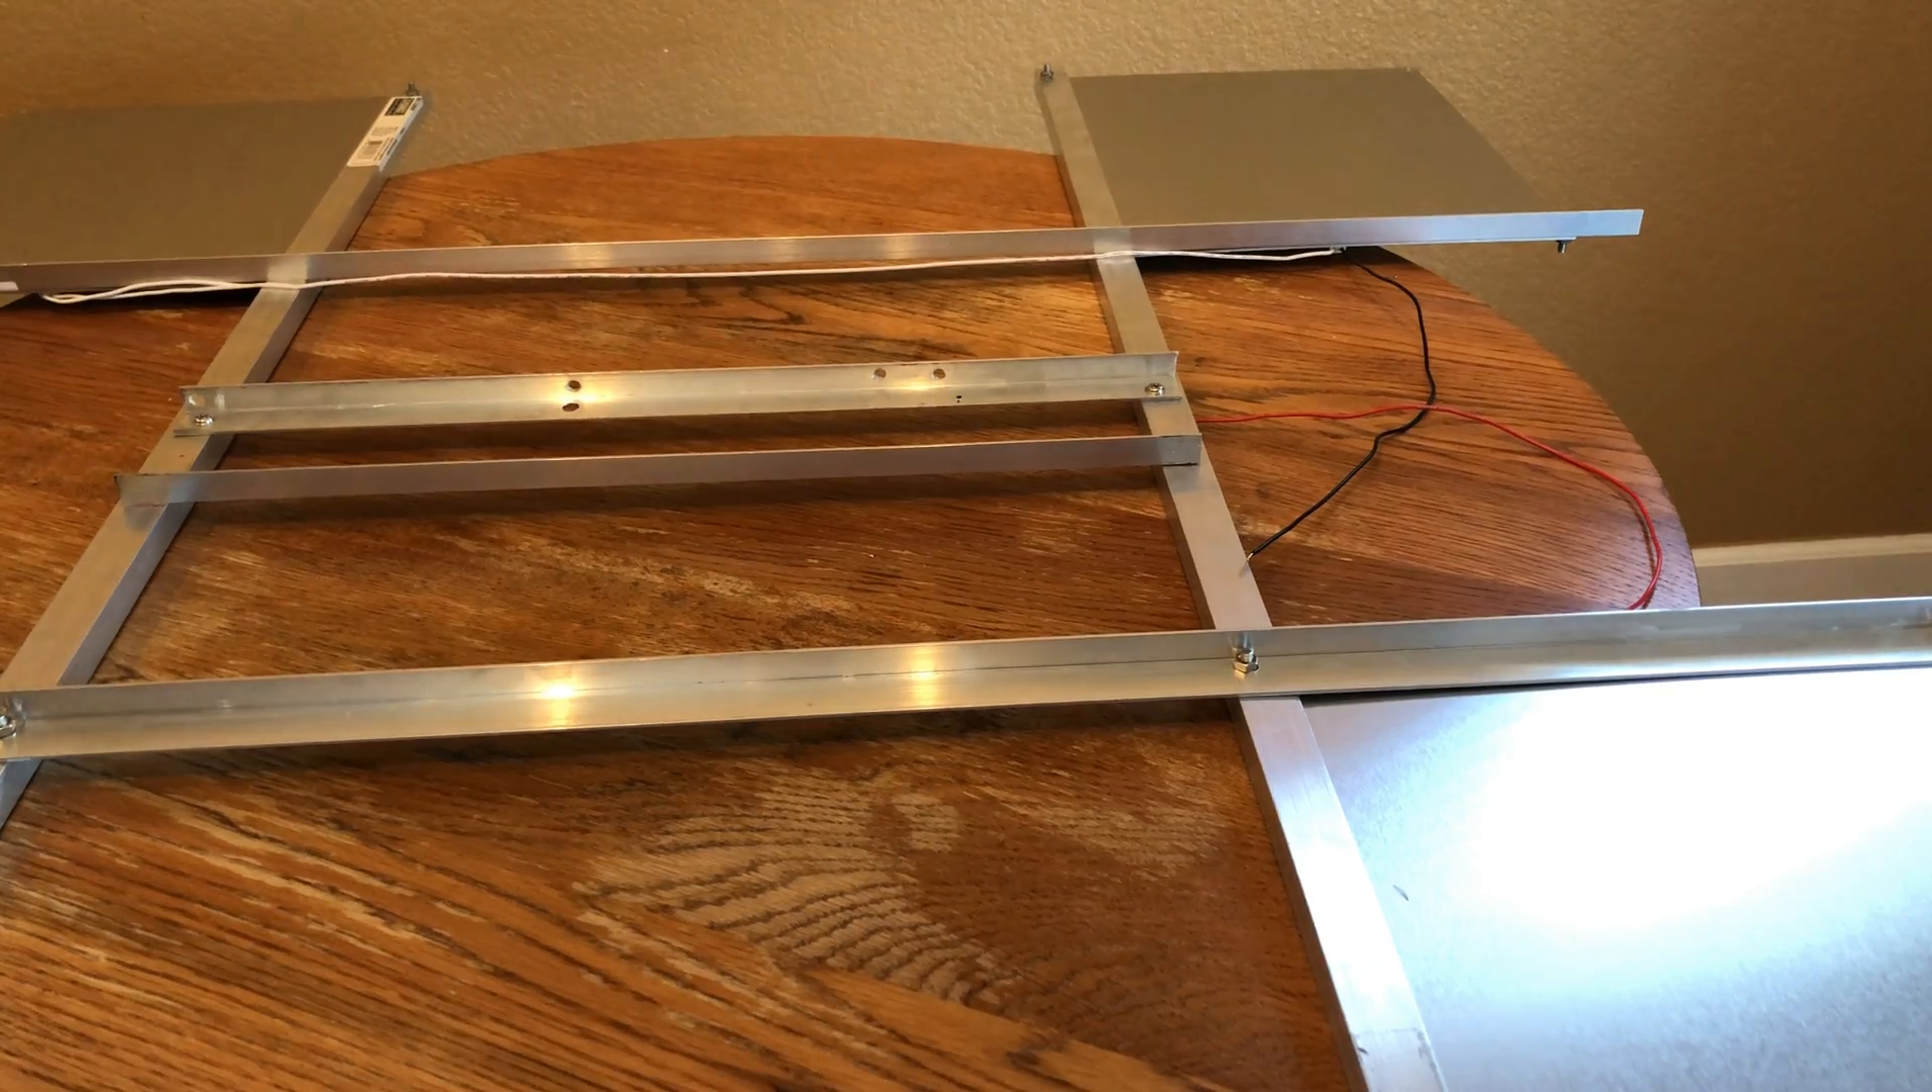I used two pieces of scrap aluminum and attached them in the center of the frame.